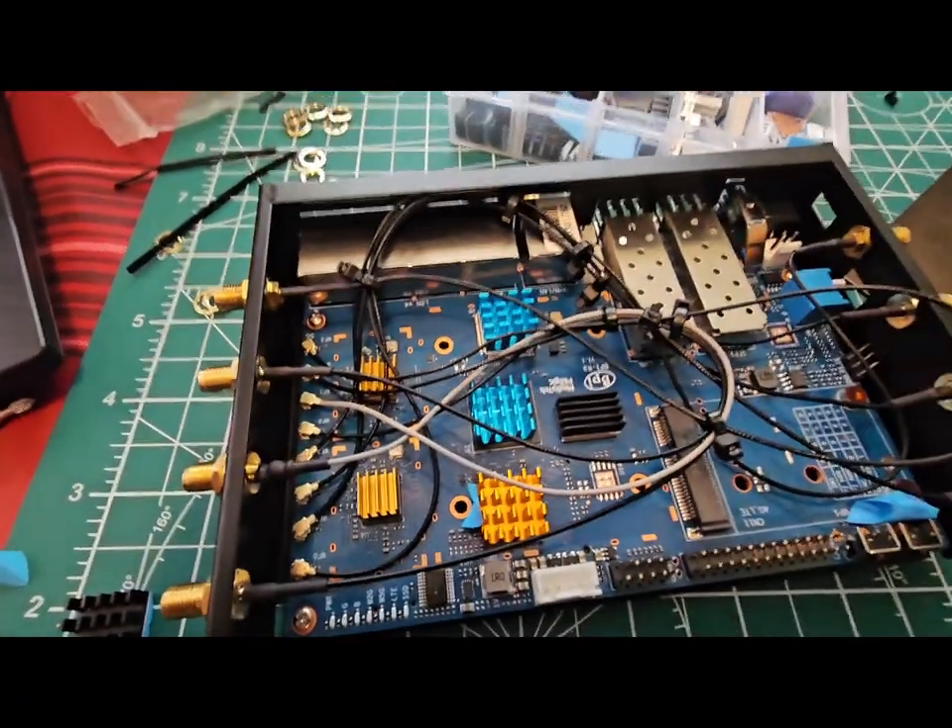Okay, we got our heat sinks on here.